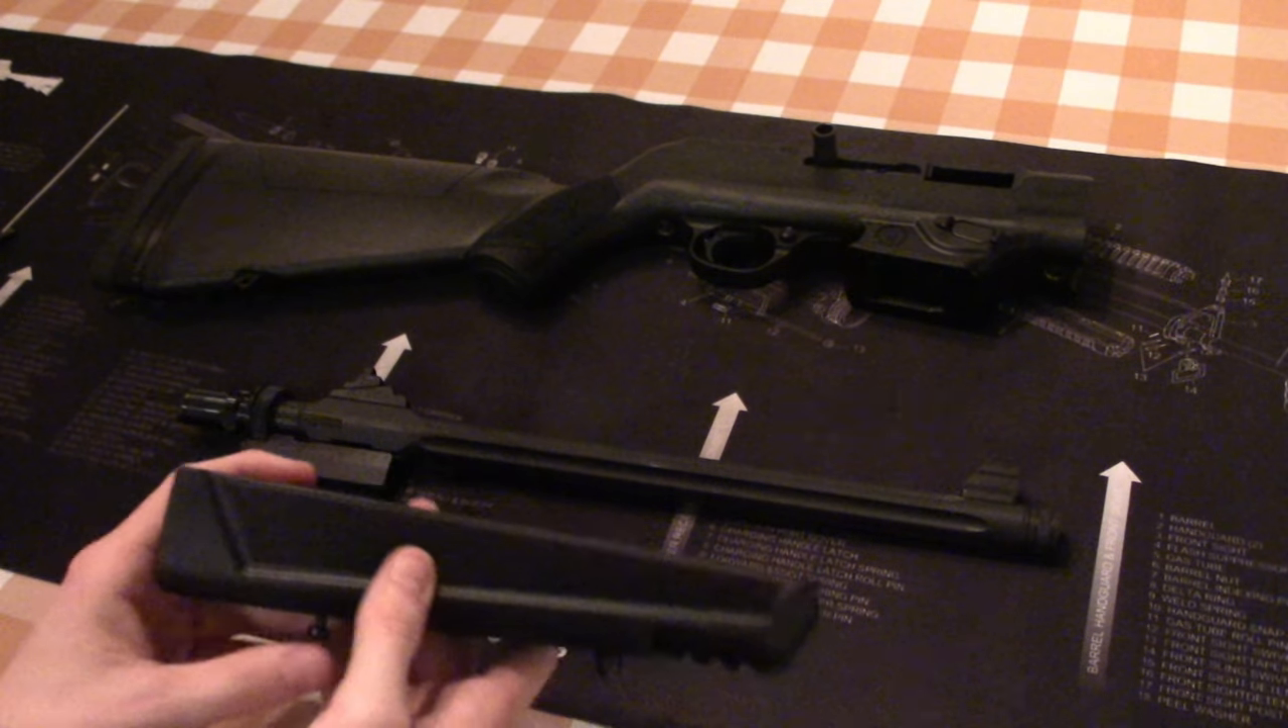But here you can see that we have got the fore end grip removed and it's just done in composite plastic material.